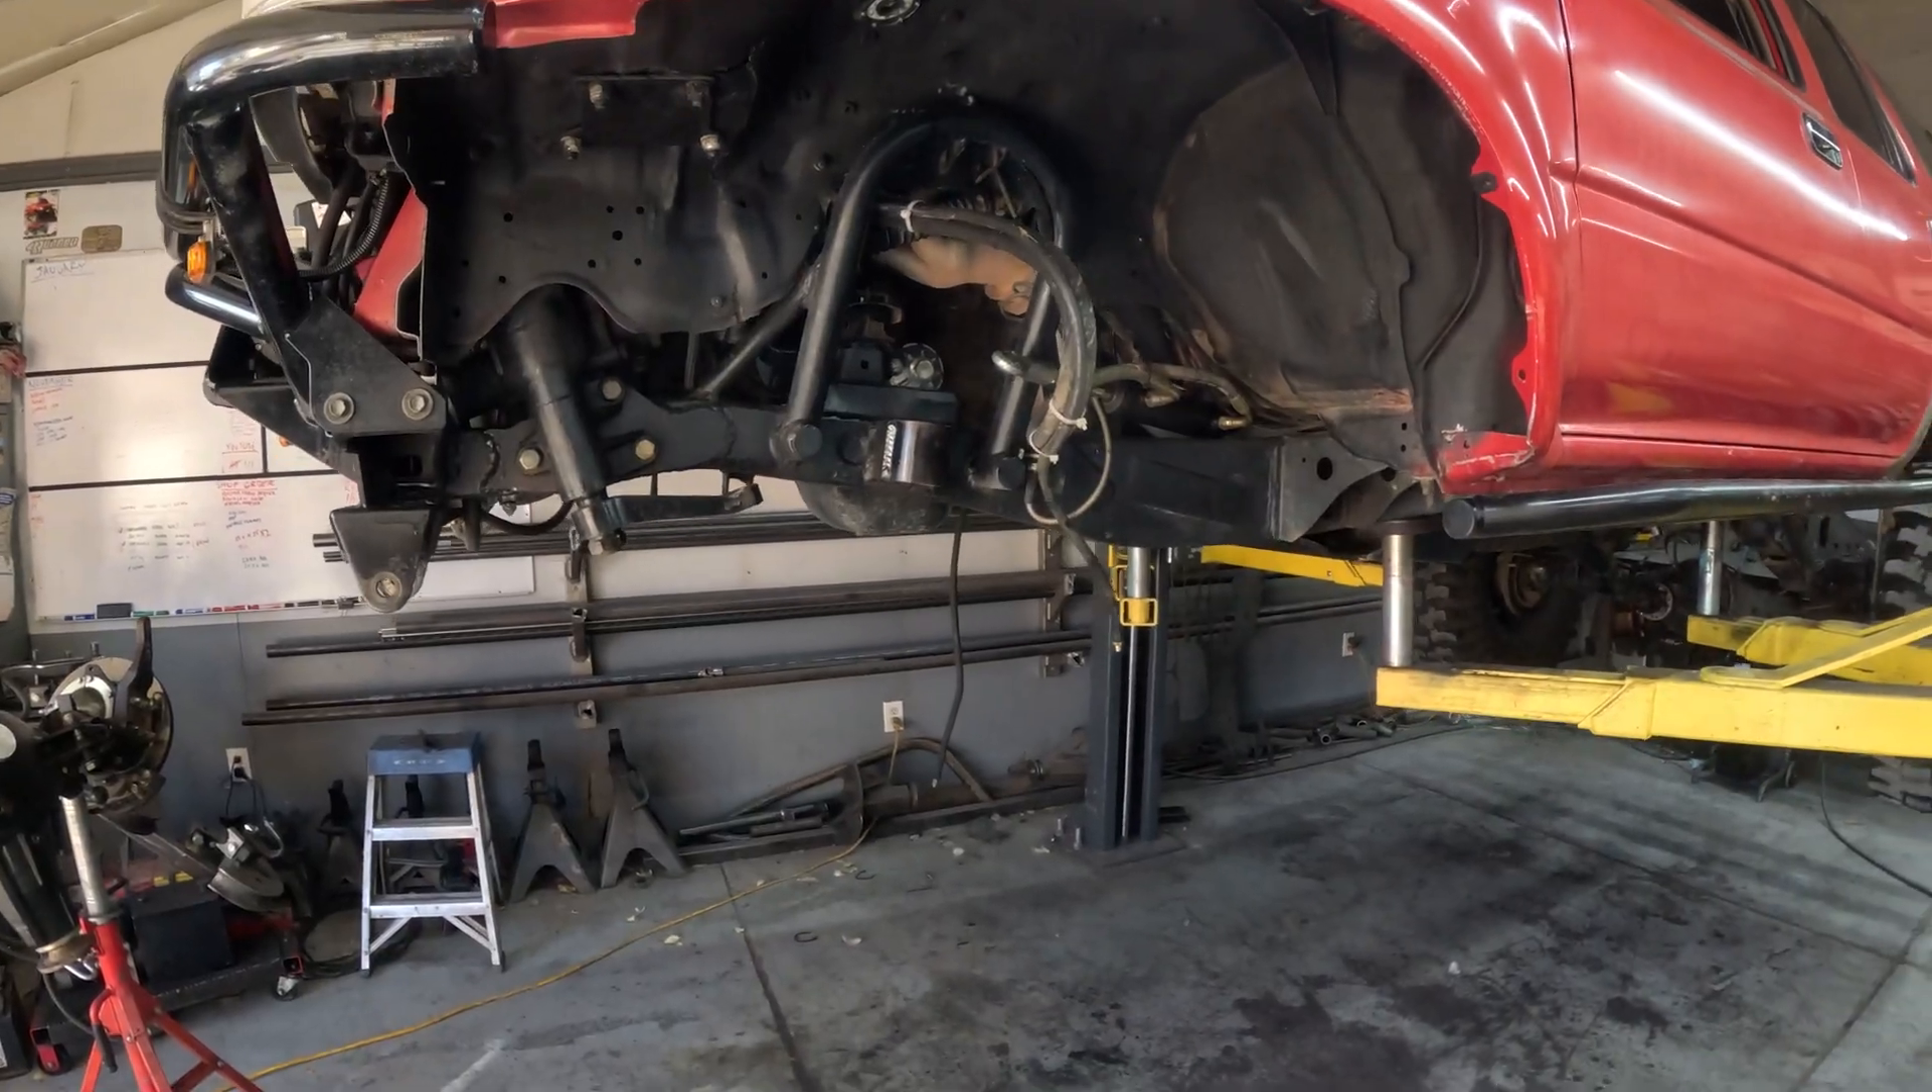All right we got the front axle out and everything in the front end stripped down so we are going to lower this thing and see what we've got room wise at ride height.